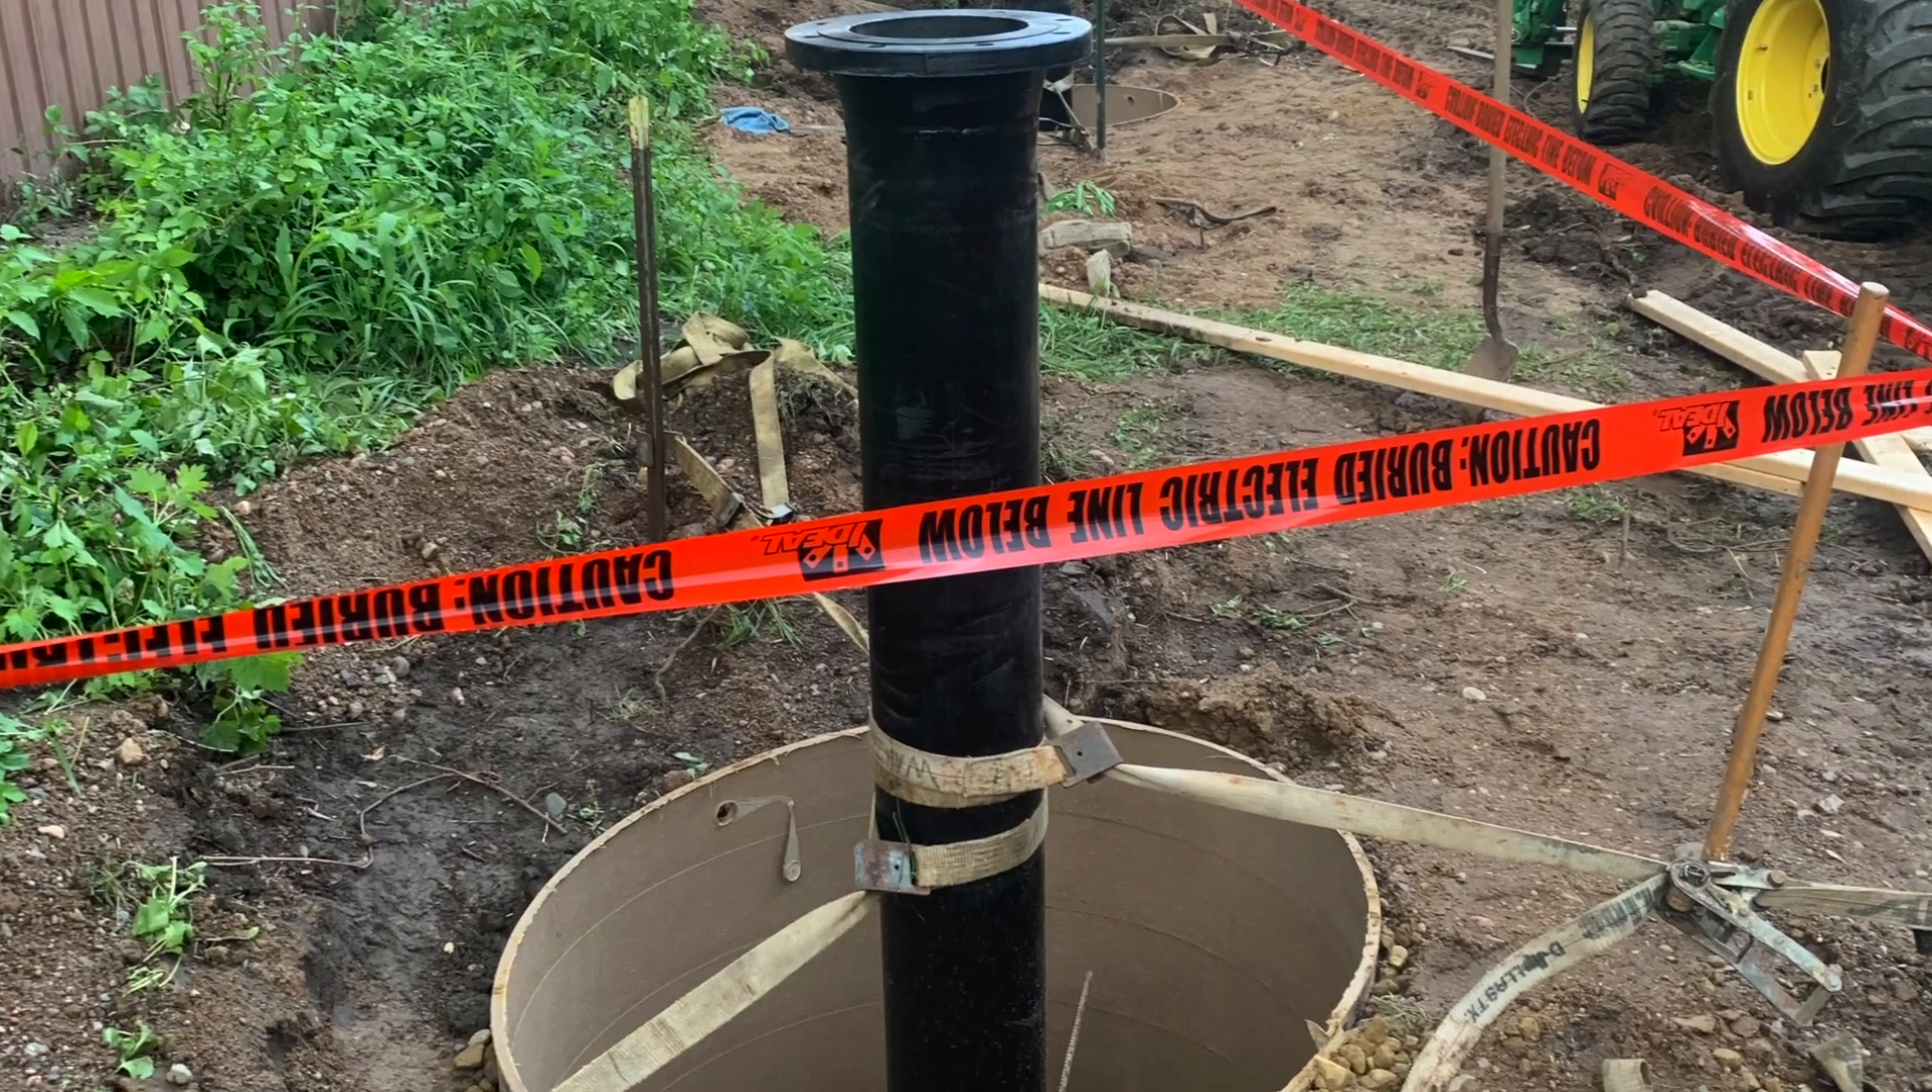Here we have the 8-inch pipe set in the proper place and it is ready for concrete.